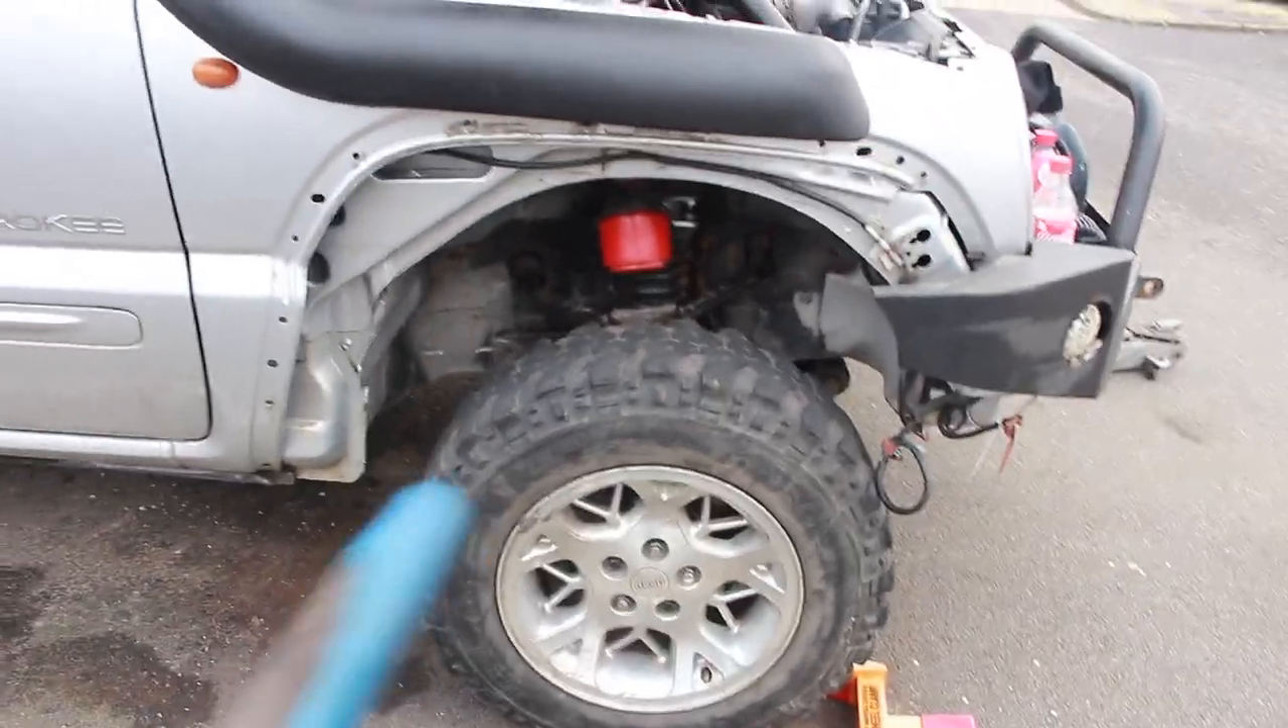The wheel arch bumper is off at the moment so it does look like there's even more of a gap.